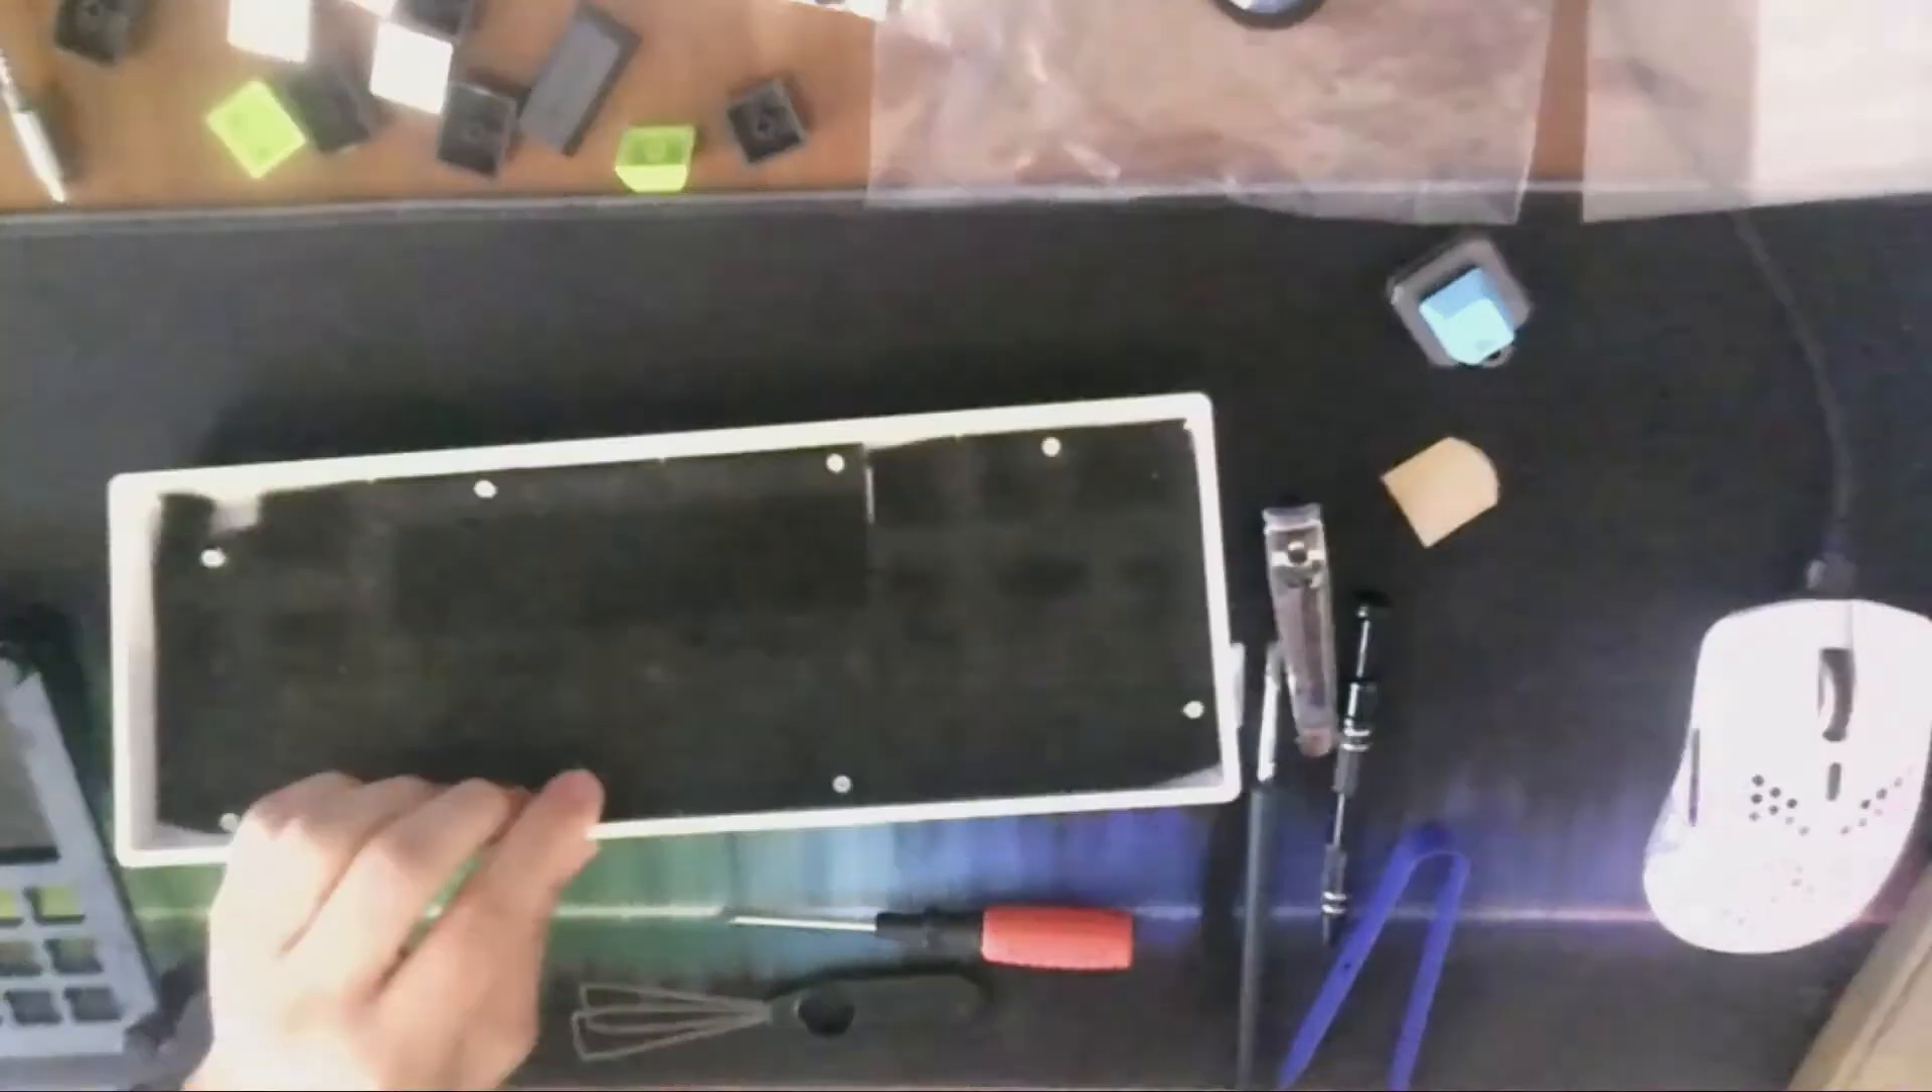And here, as you can see, I put case foam in mine.